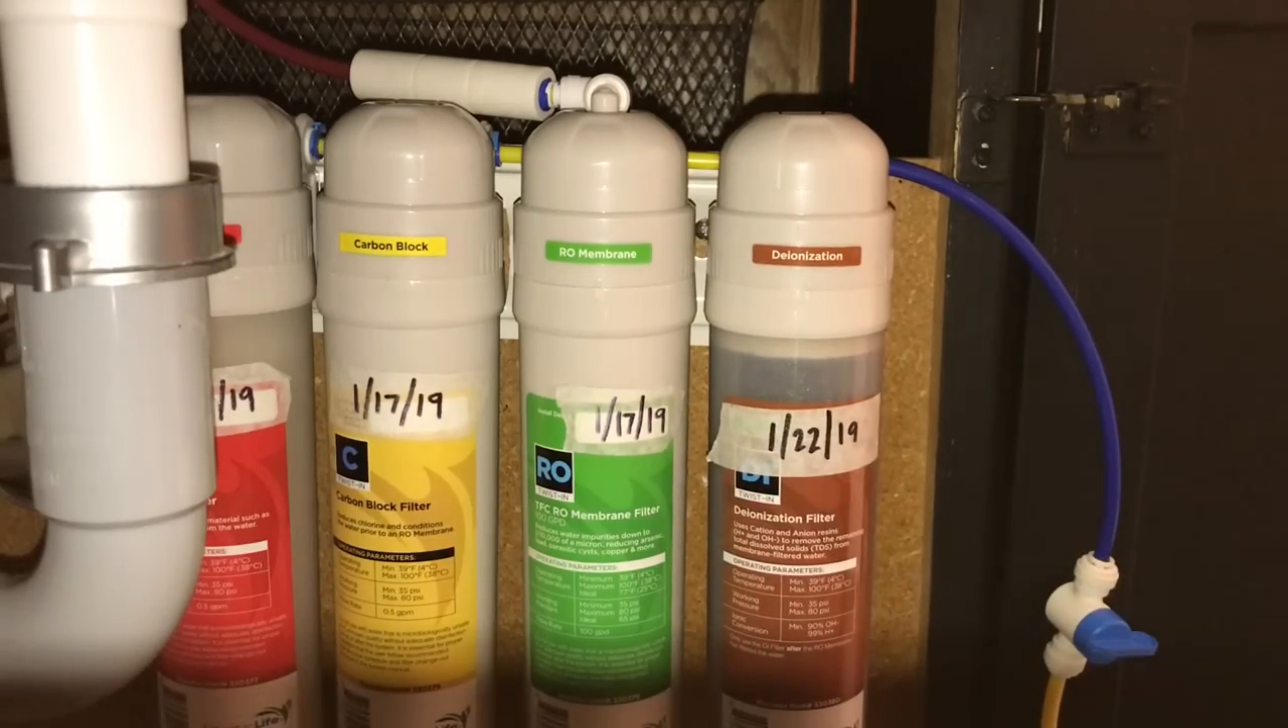All right, so got the date on here that we got the DI cartridge installed. Although we don't technically need it because the resin will change color, I just want to know what day I put this in here.